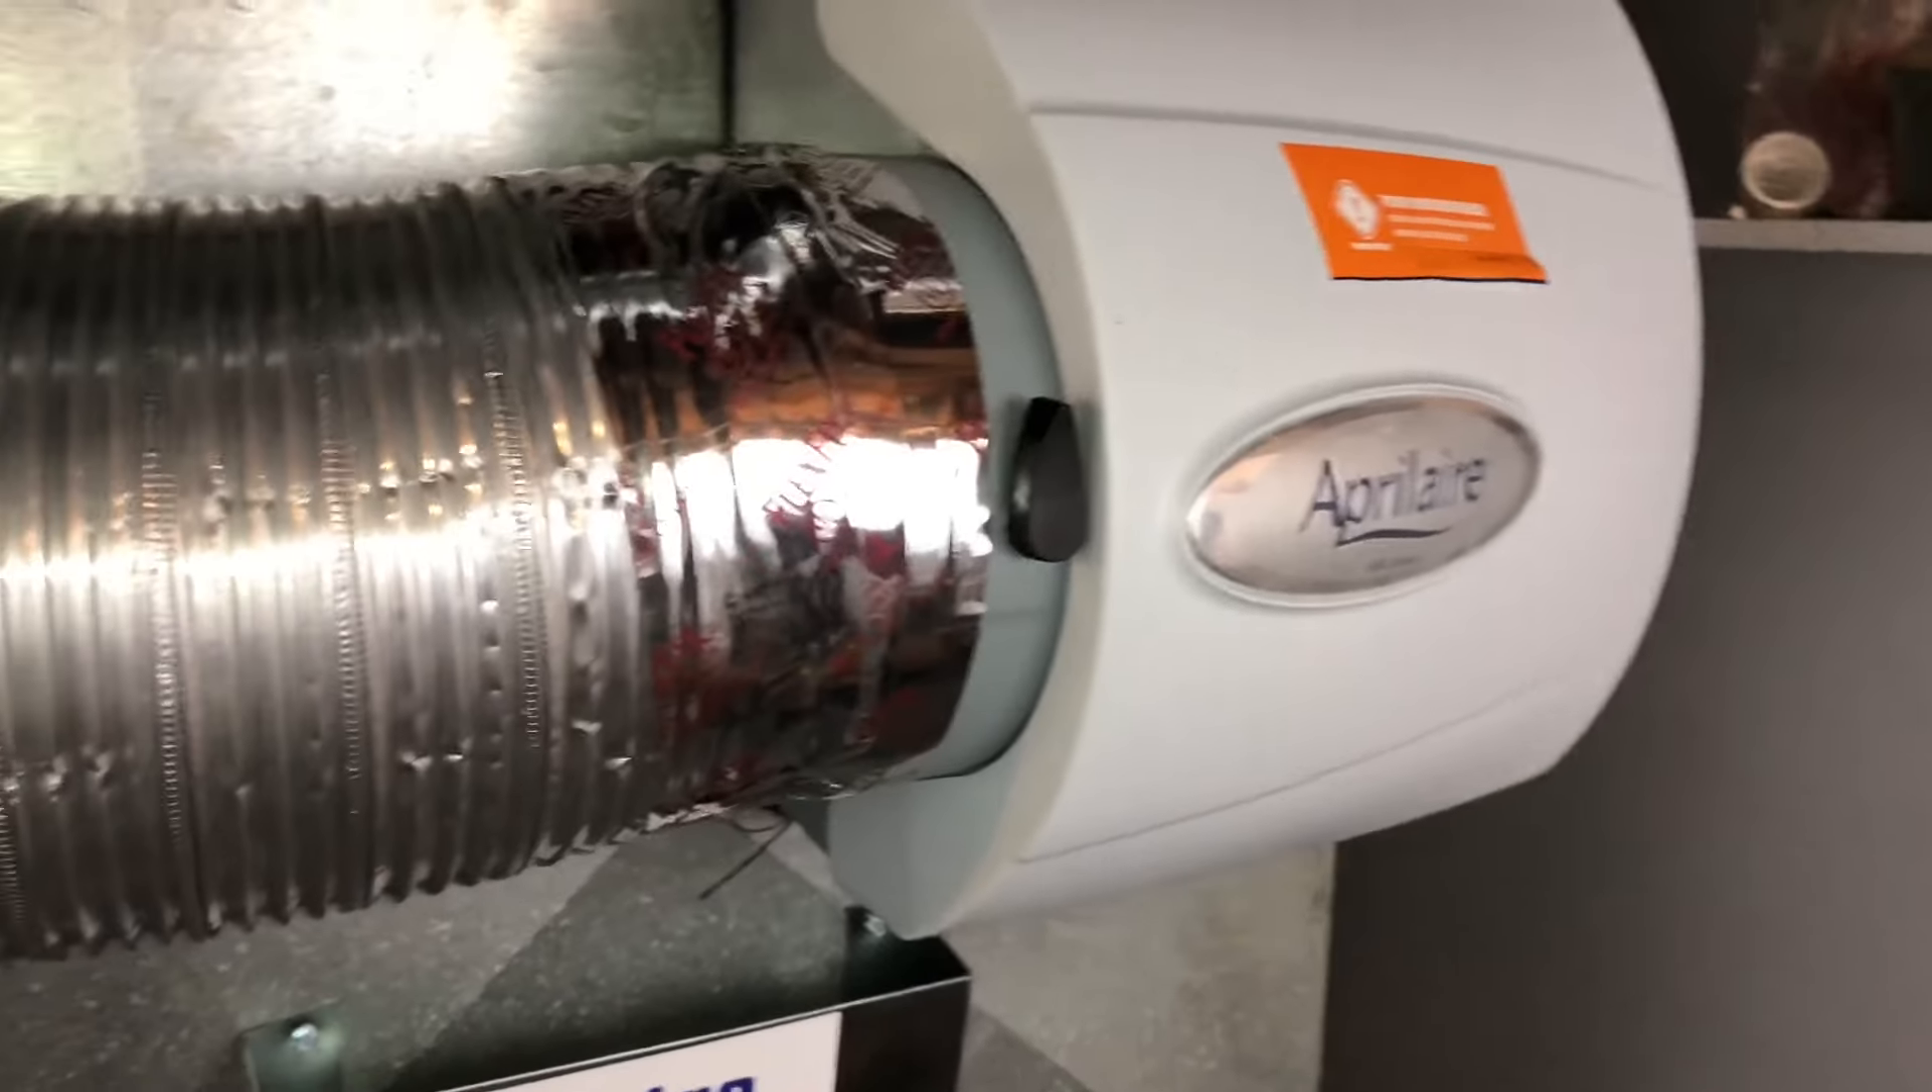So there's the installed humidifier.